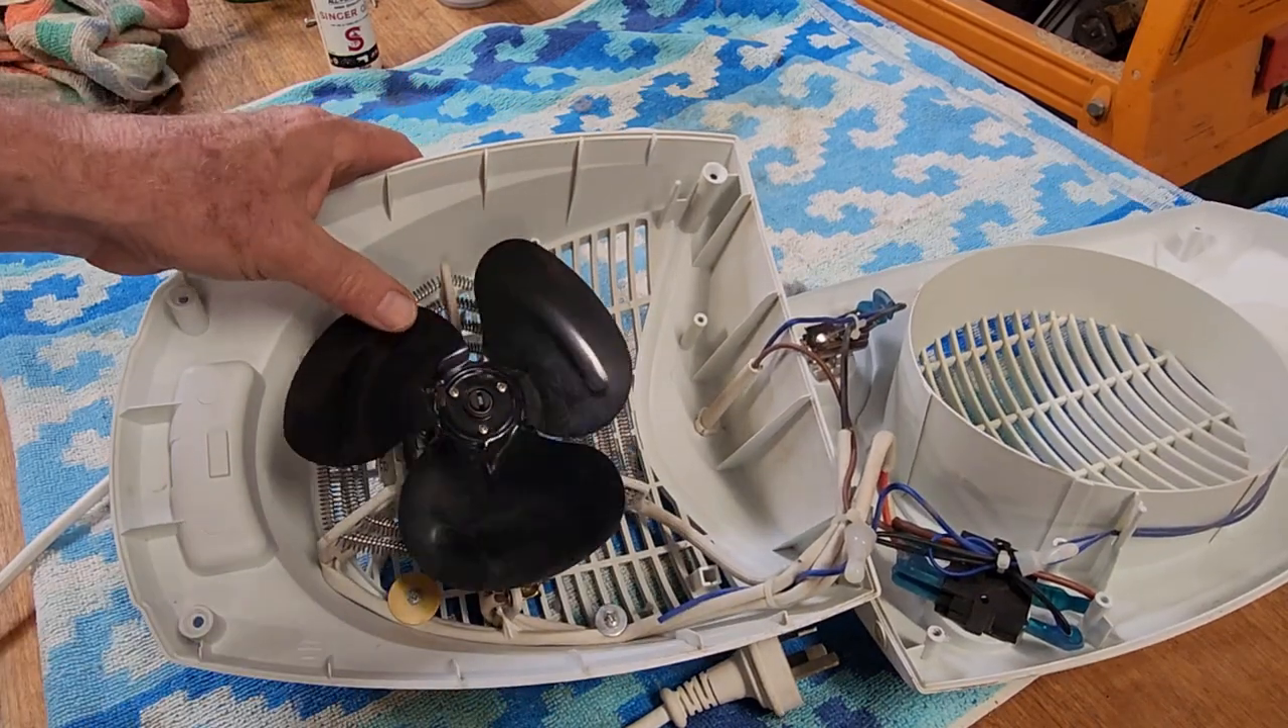The blade's back on, and it spins magnificently.